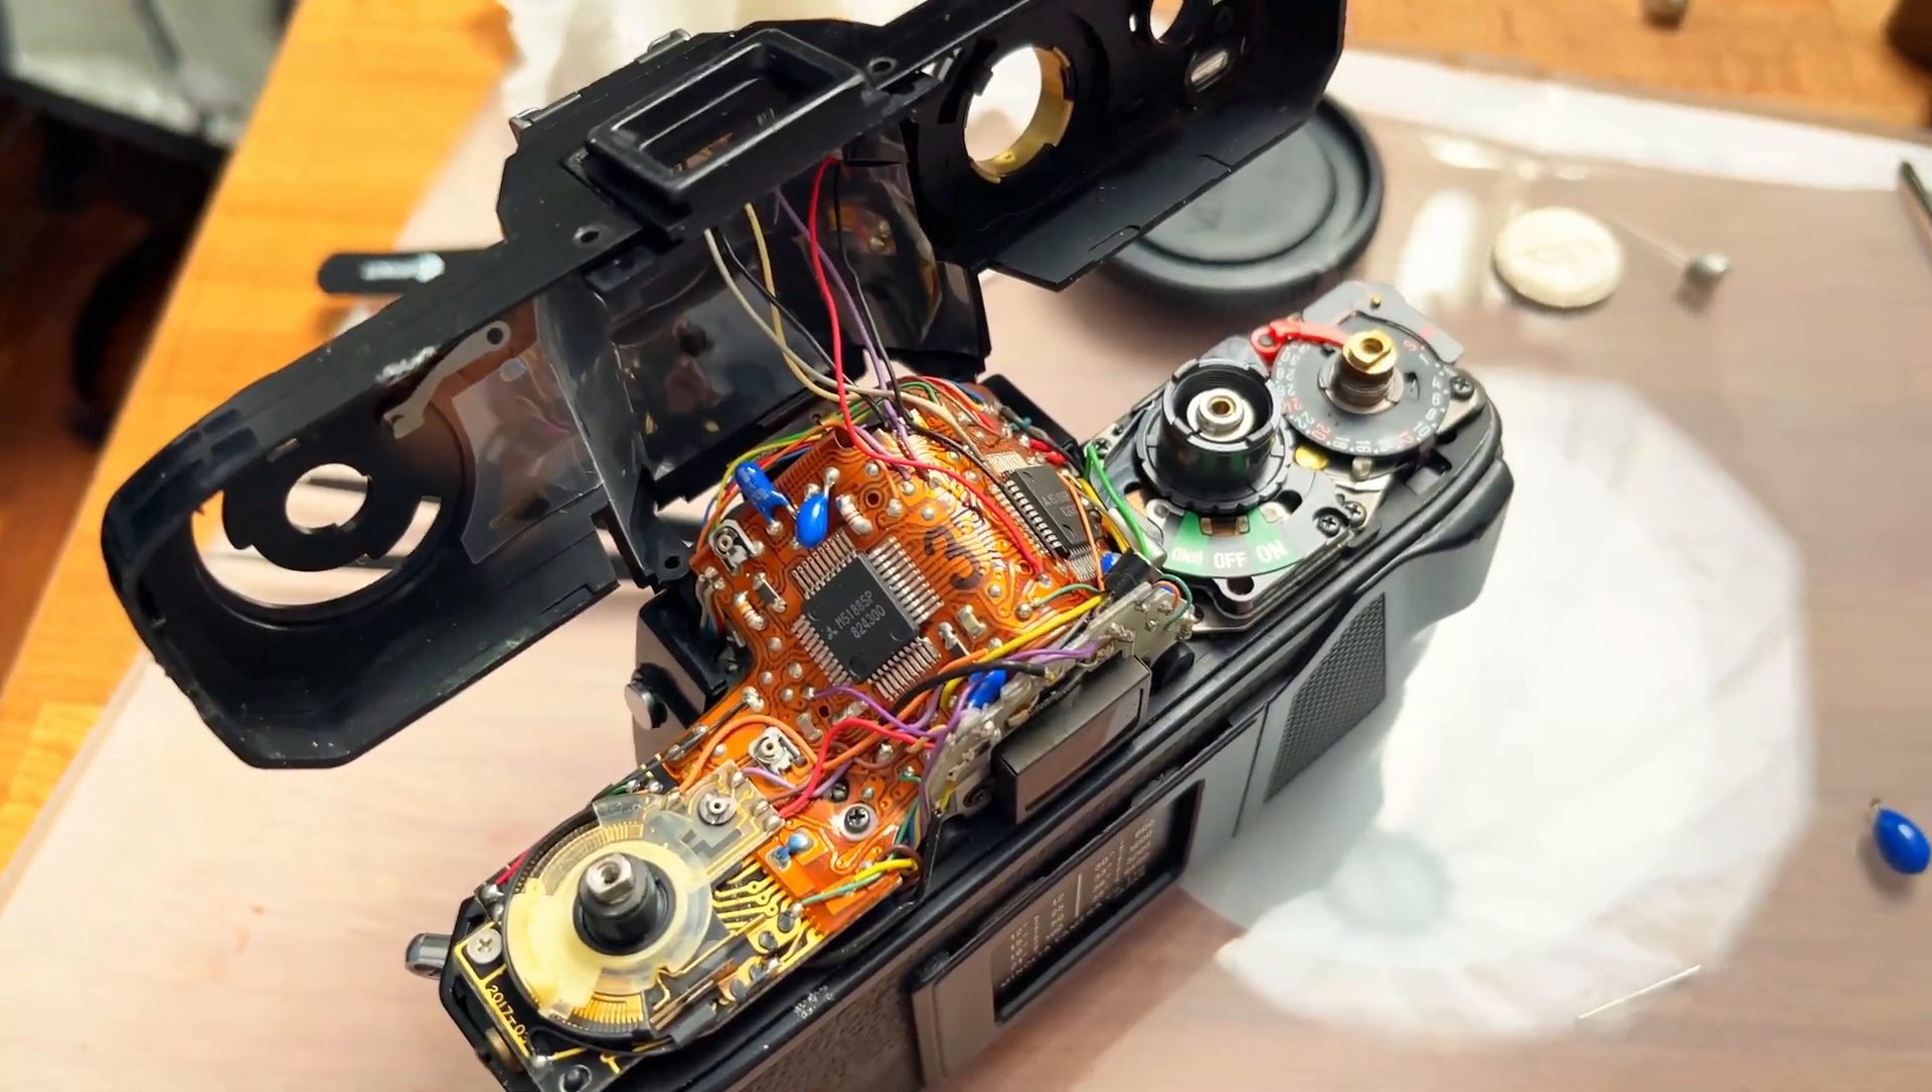So i took the top off.